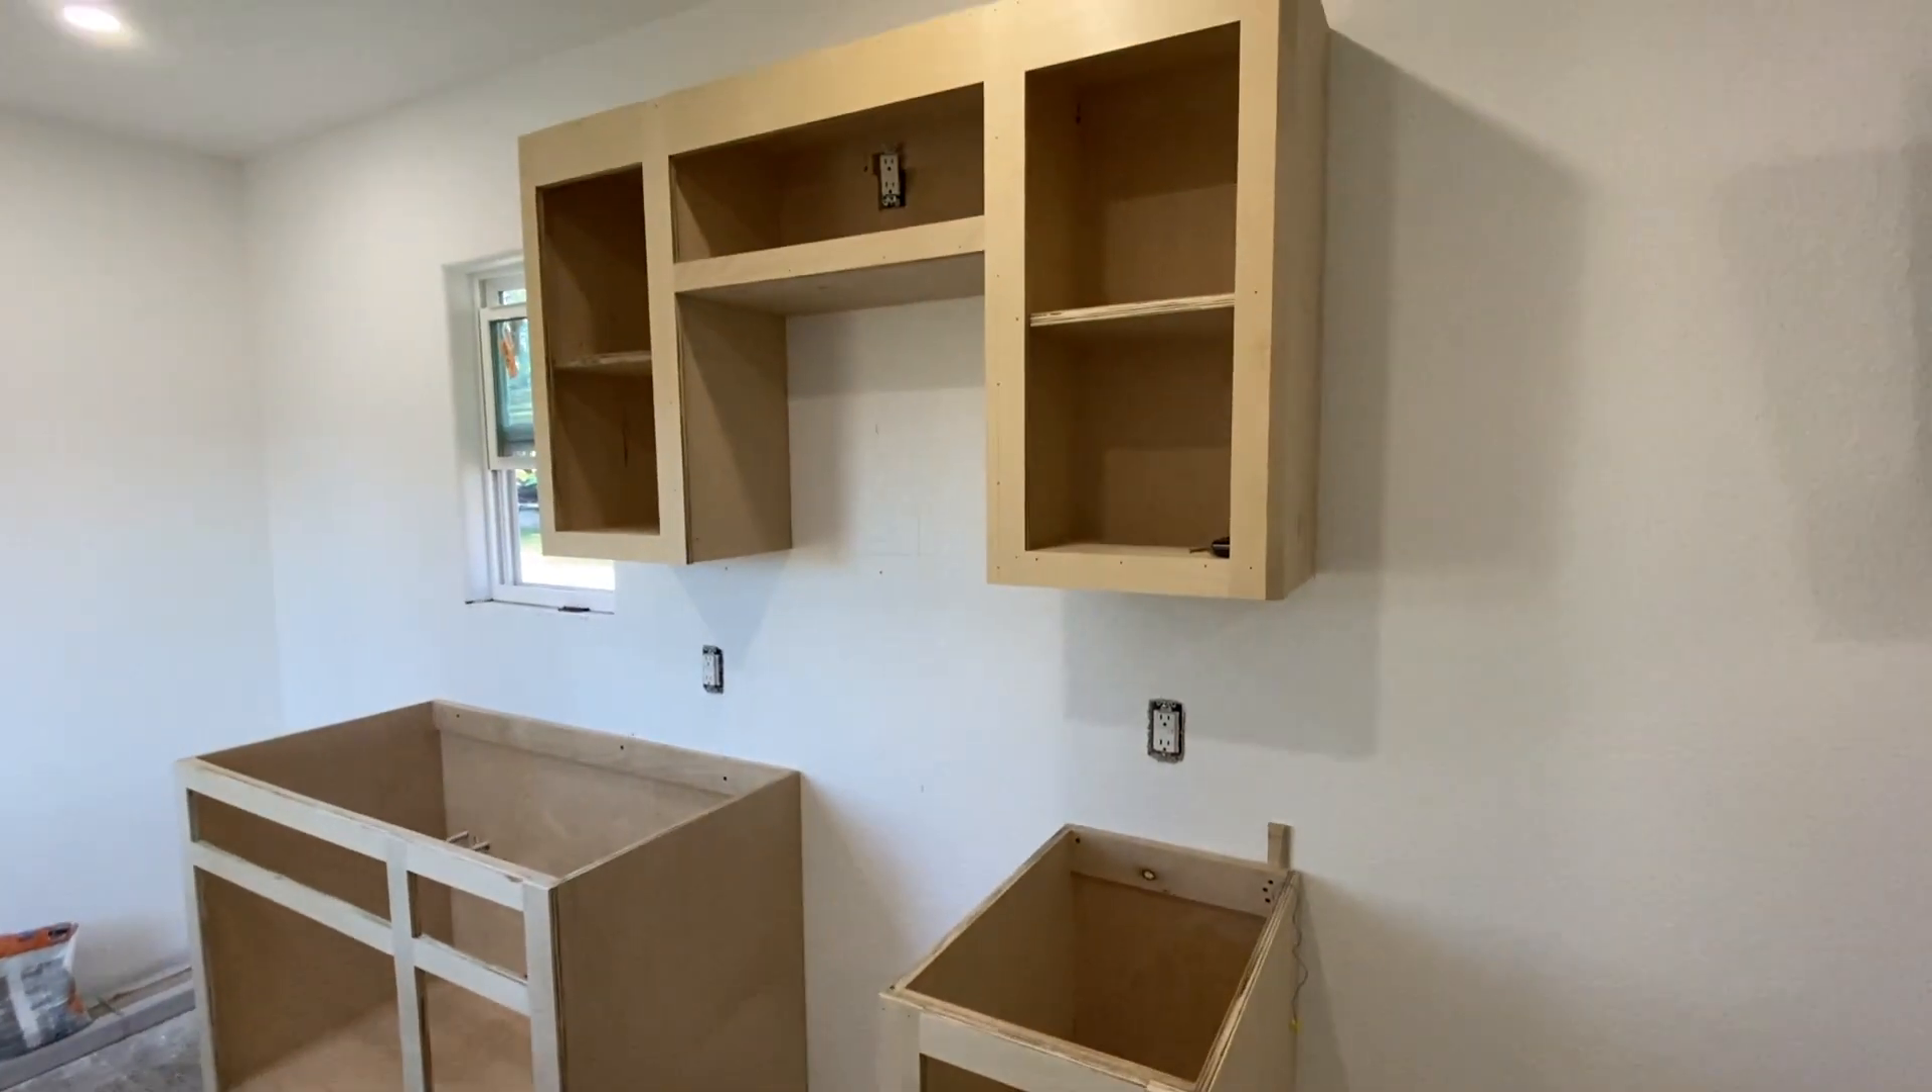And then cabinets, that's another big thing you probably see. They're not finished yet. We still got to get the doors, drawers and all that and then get them painted.